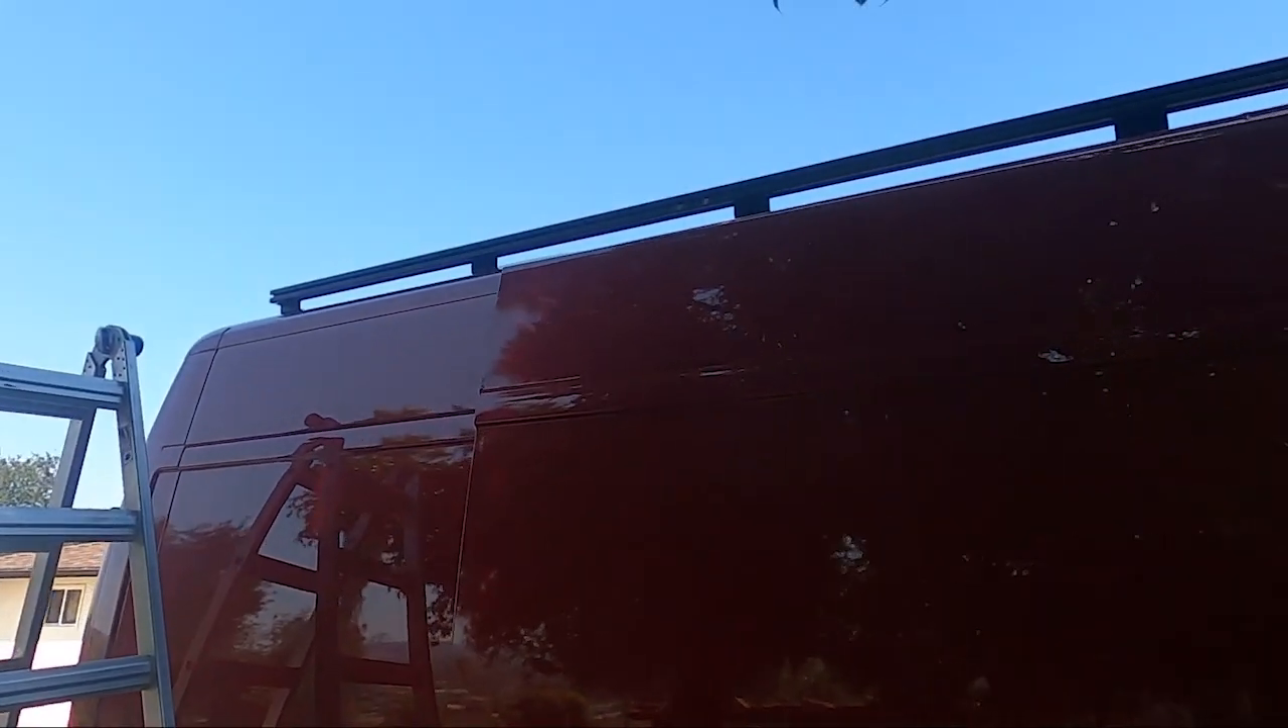Okay so we got the first rail up and now we're going to work on the second one.